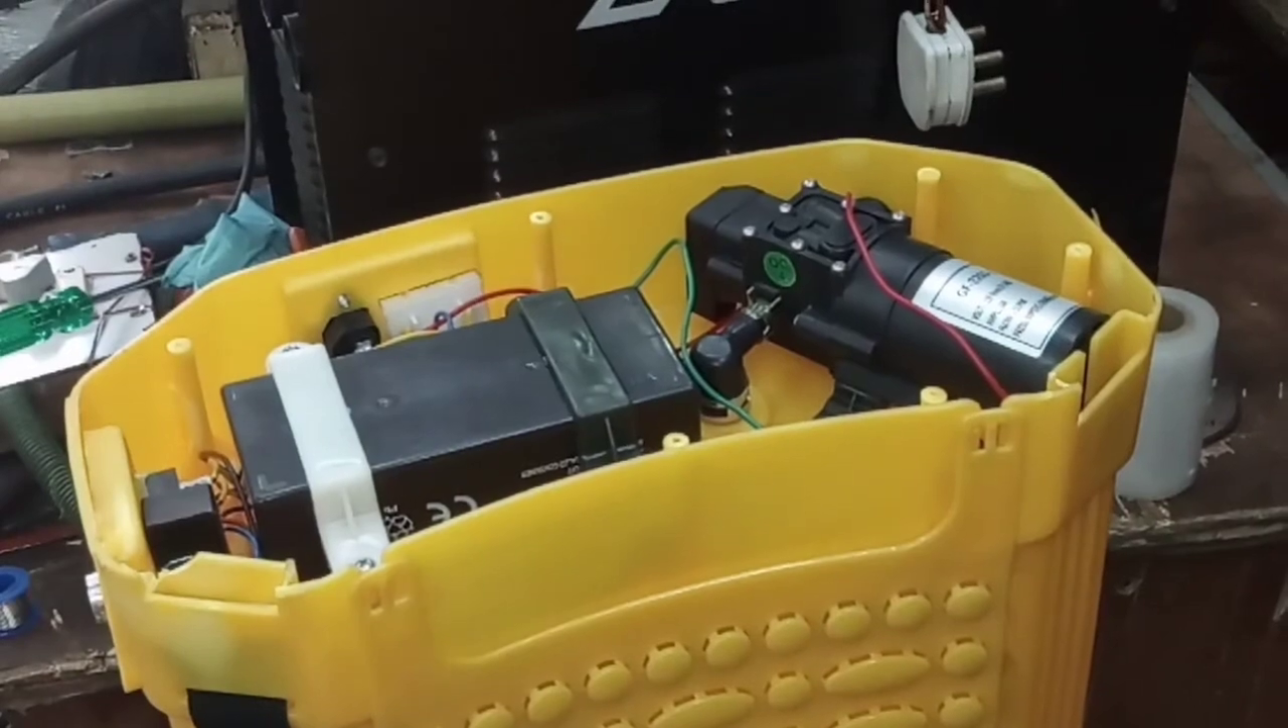यहां पर बैटरी जो है यह हमने फिट कर दिया है इसमें।